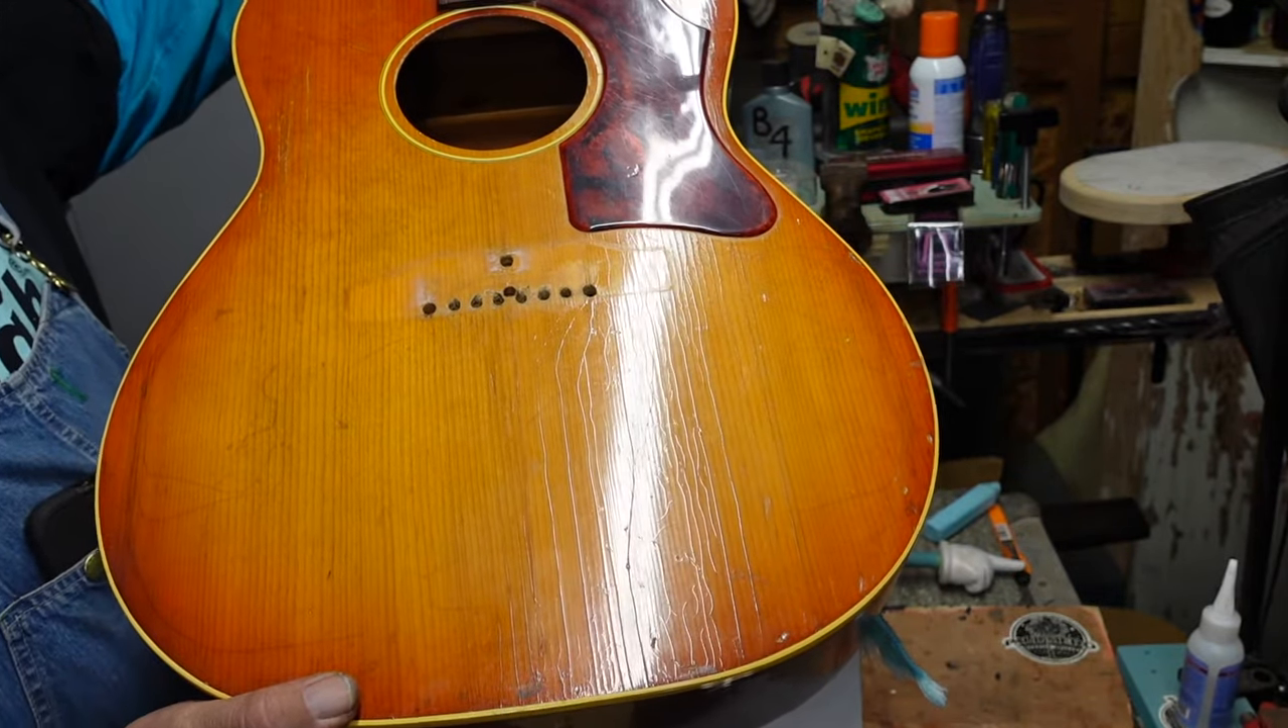Look at that swiss cheese where there used to be a bridge.